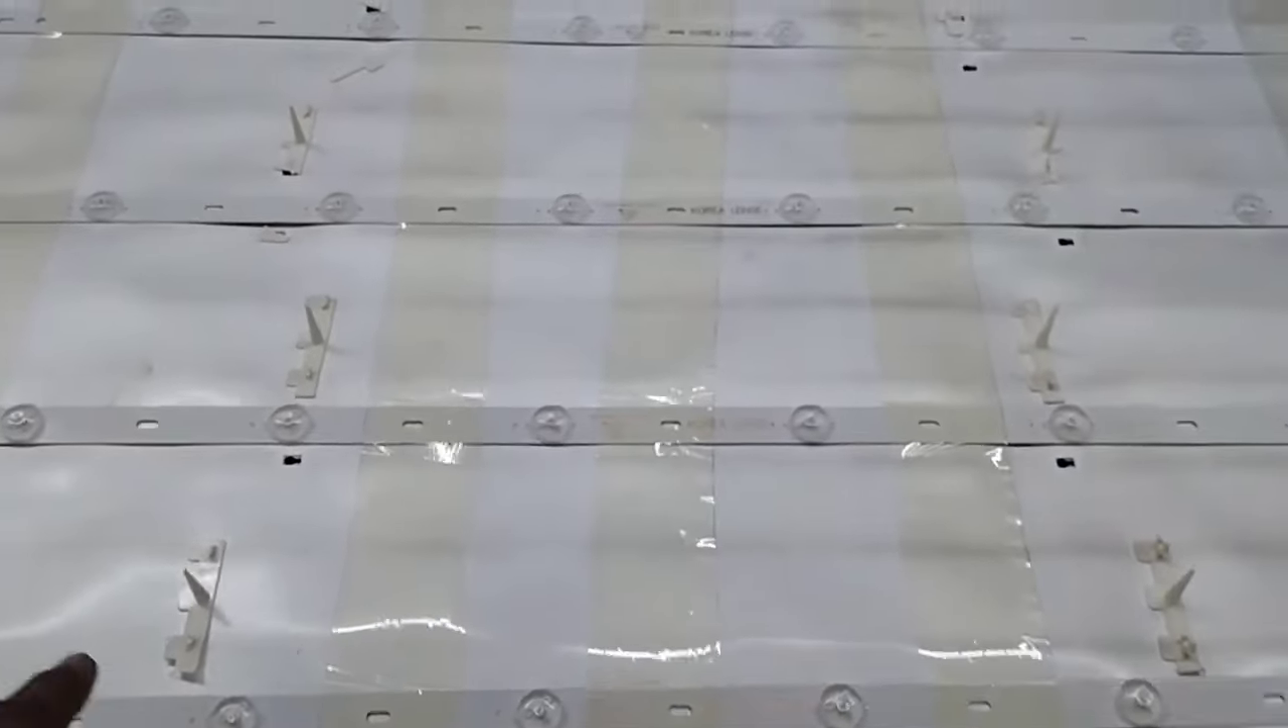यहाँ पर मैंने LED जो है वो लगा दी है।